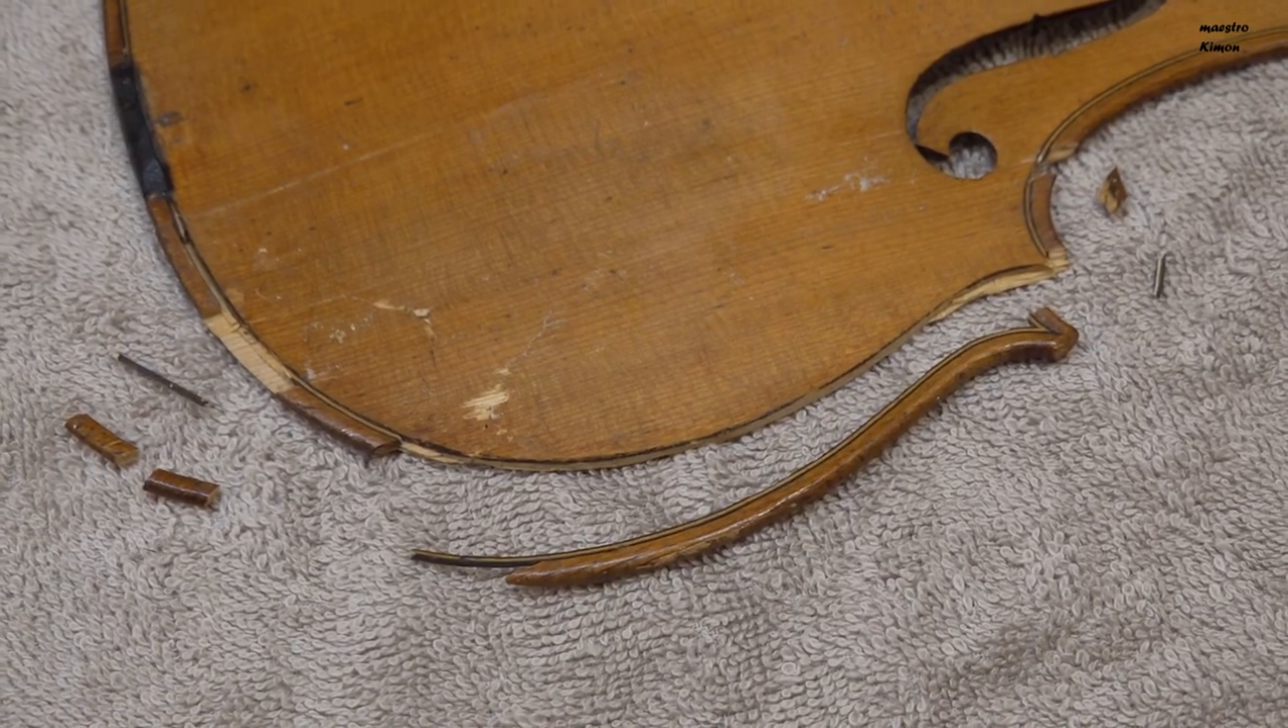The top is almost in one piece again, now I will put the last part of the edges on place.